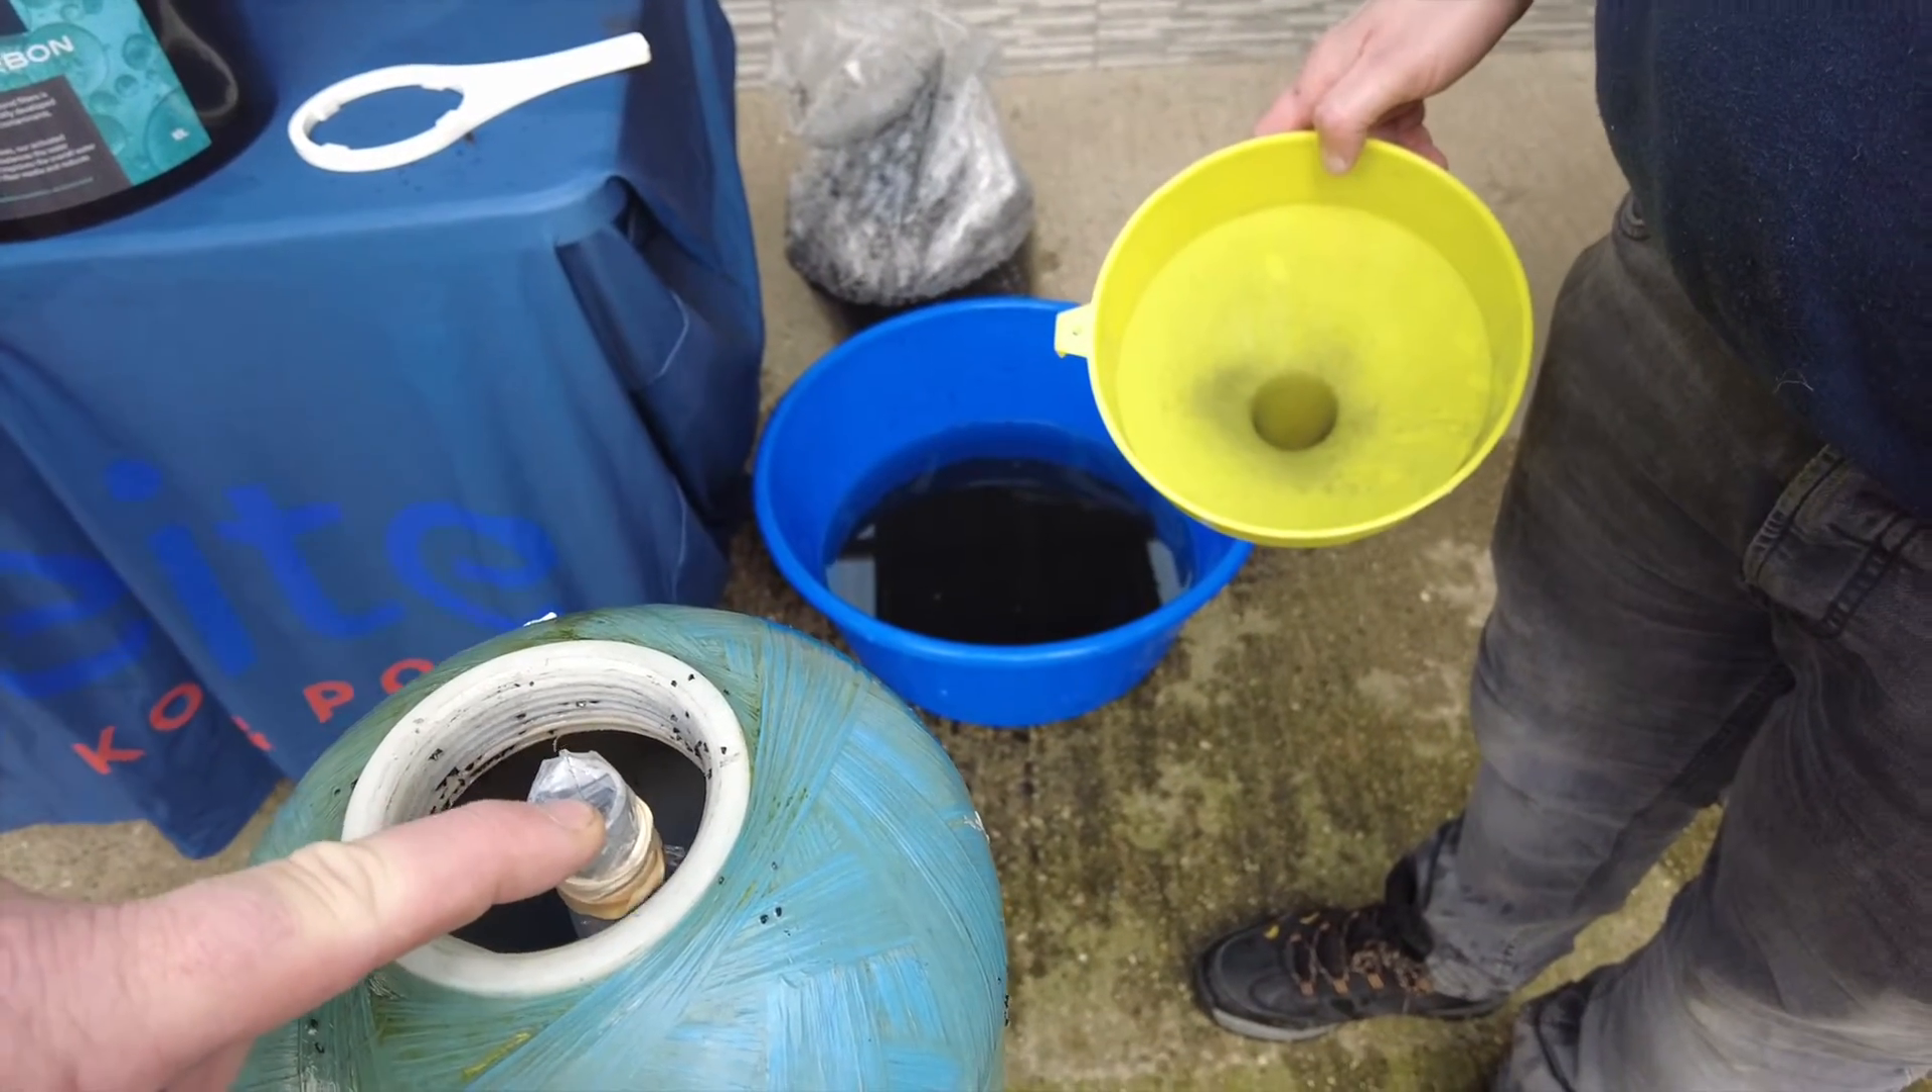So the pipe's been positioned back in the filter.